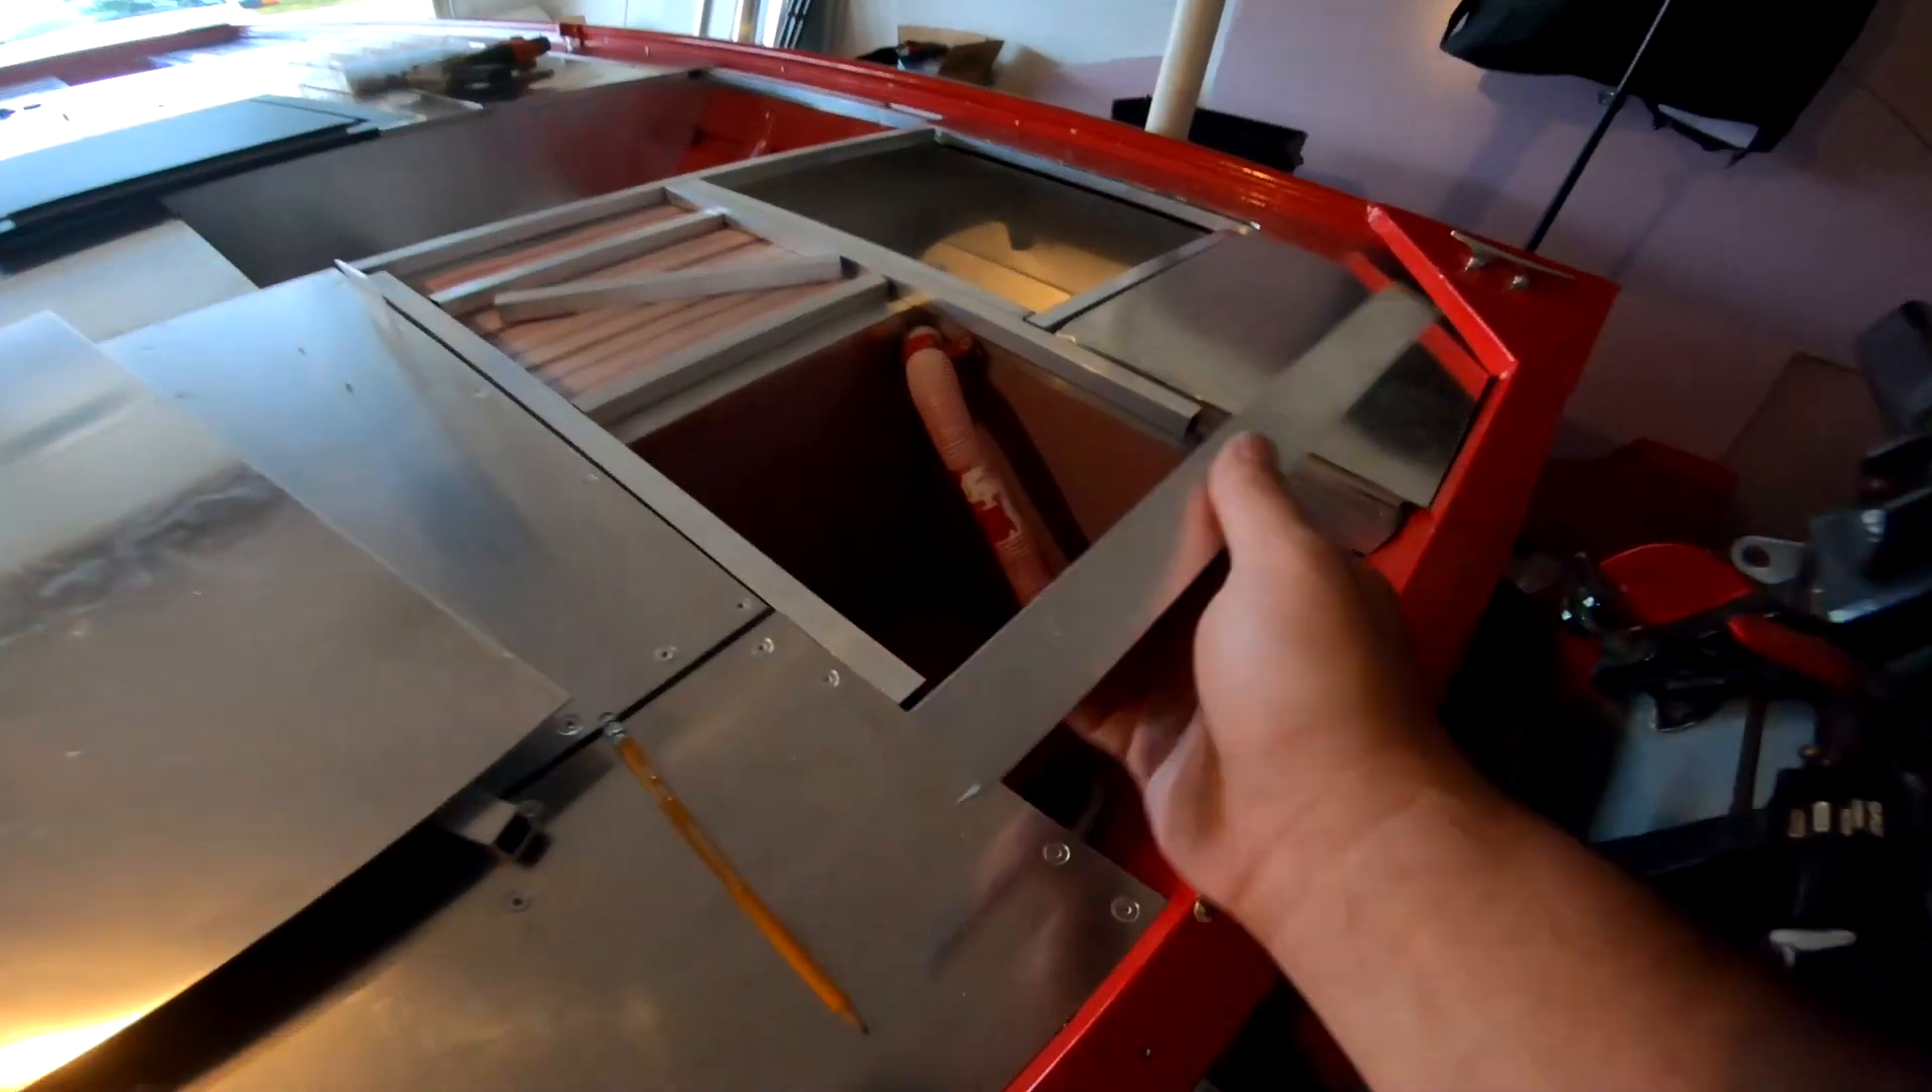I still need to attach this angle.